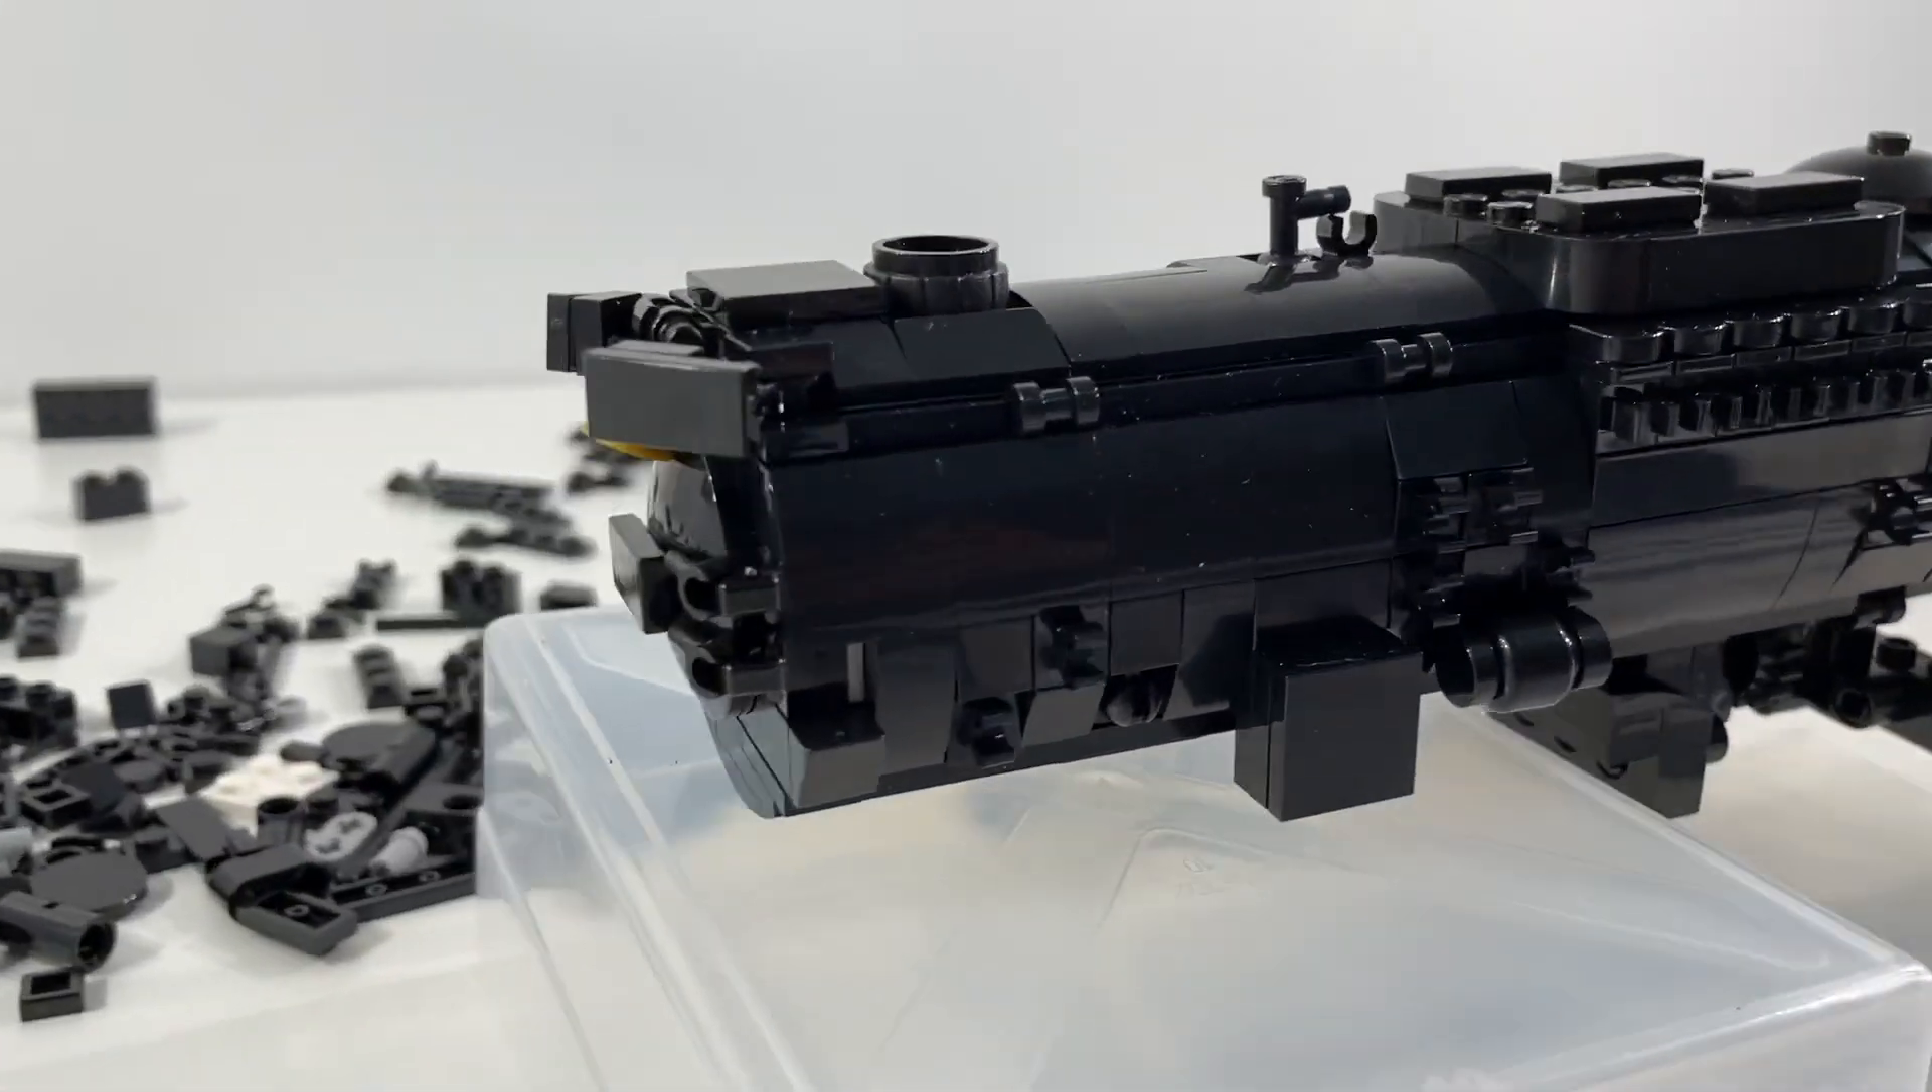We've got the entire locomotive all enclosed on the upper portion here and you can see all the nice details at the front here.